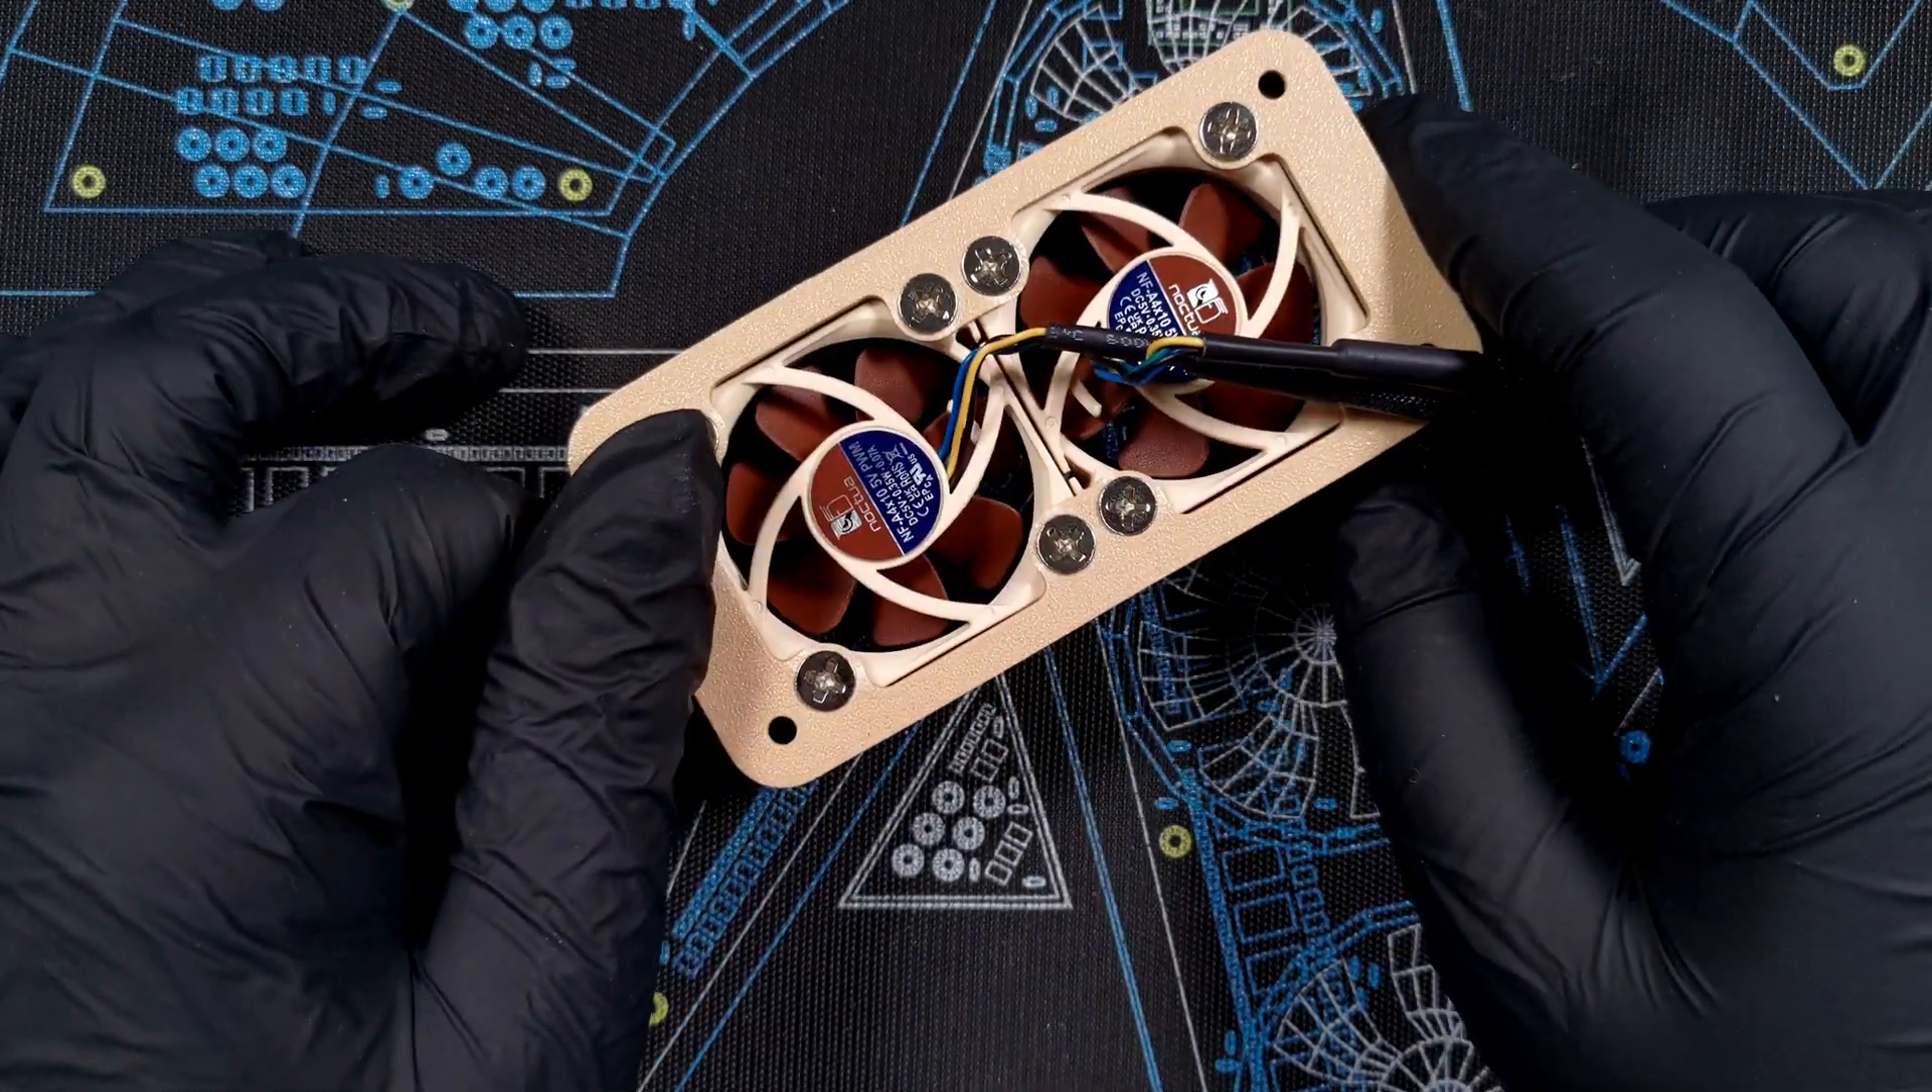The only thing remaining is to grab some fan screws and mount the fans onto the case there they are a nice fit no cables interfering anywhere.